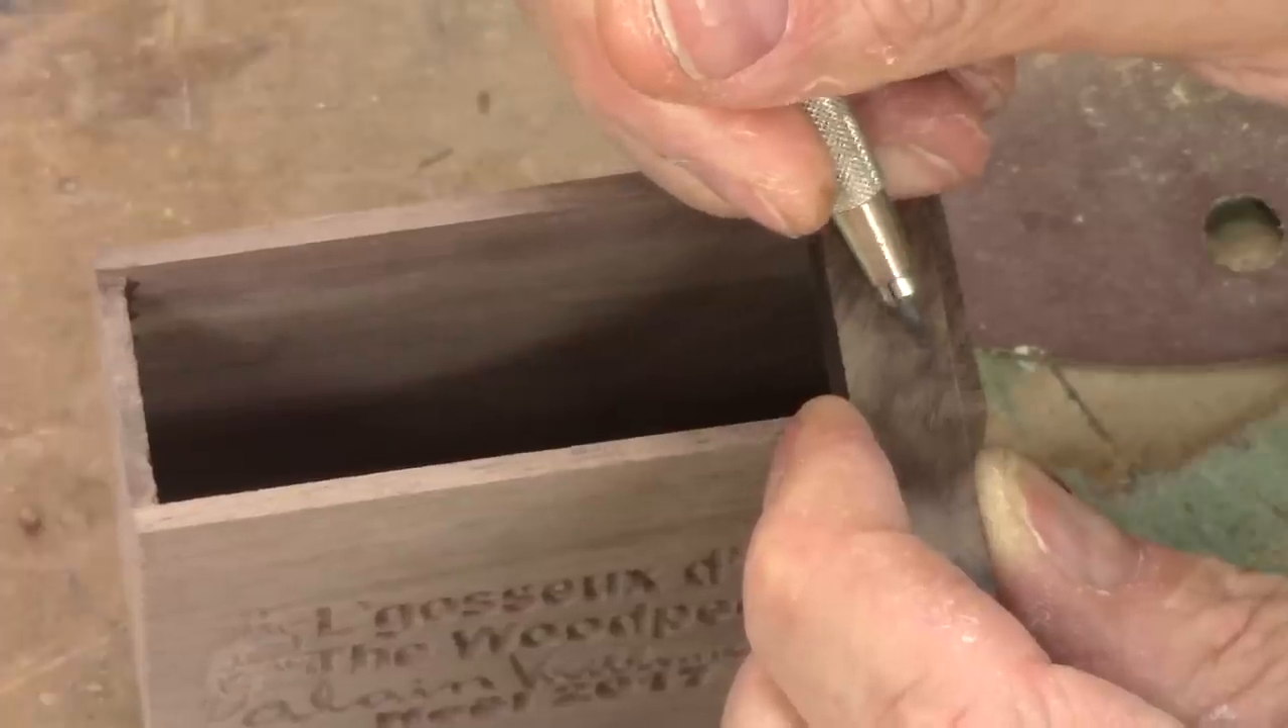But the box is missing a cover.